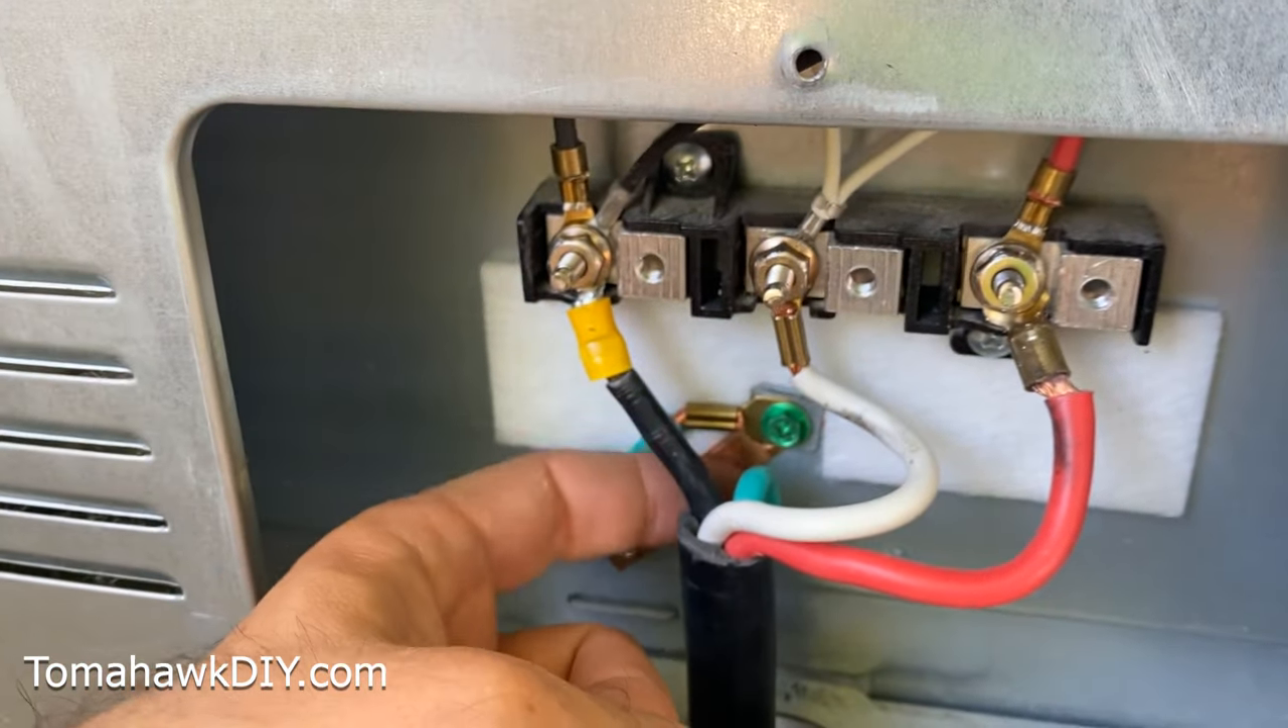The red wire connected to red, the white to white, the green wire connected down here.